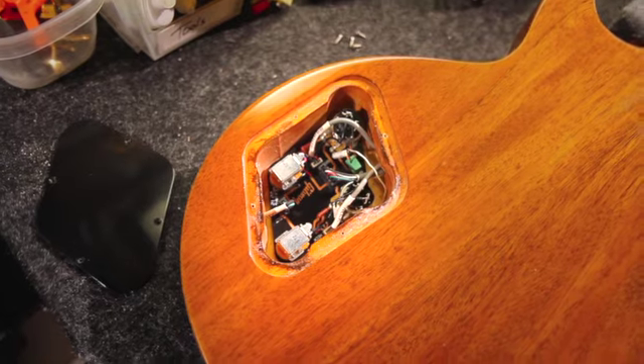Now that we've removed the back plate and the screws, now you can see the inside of the control cavity.